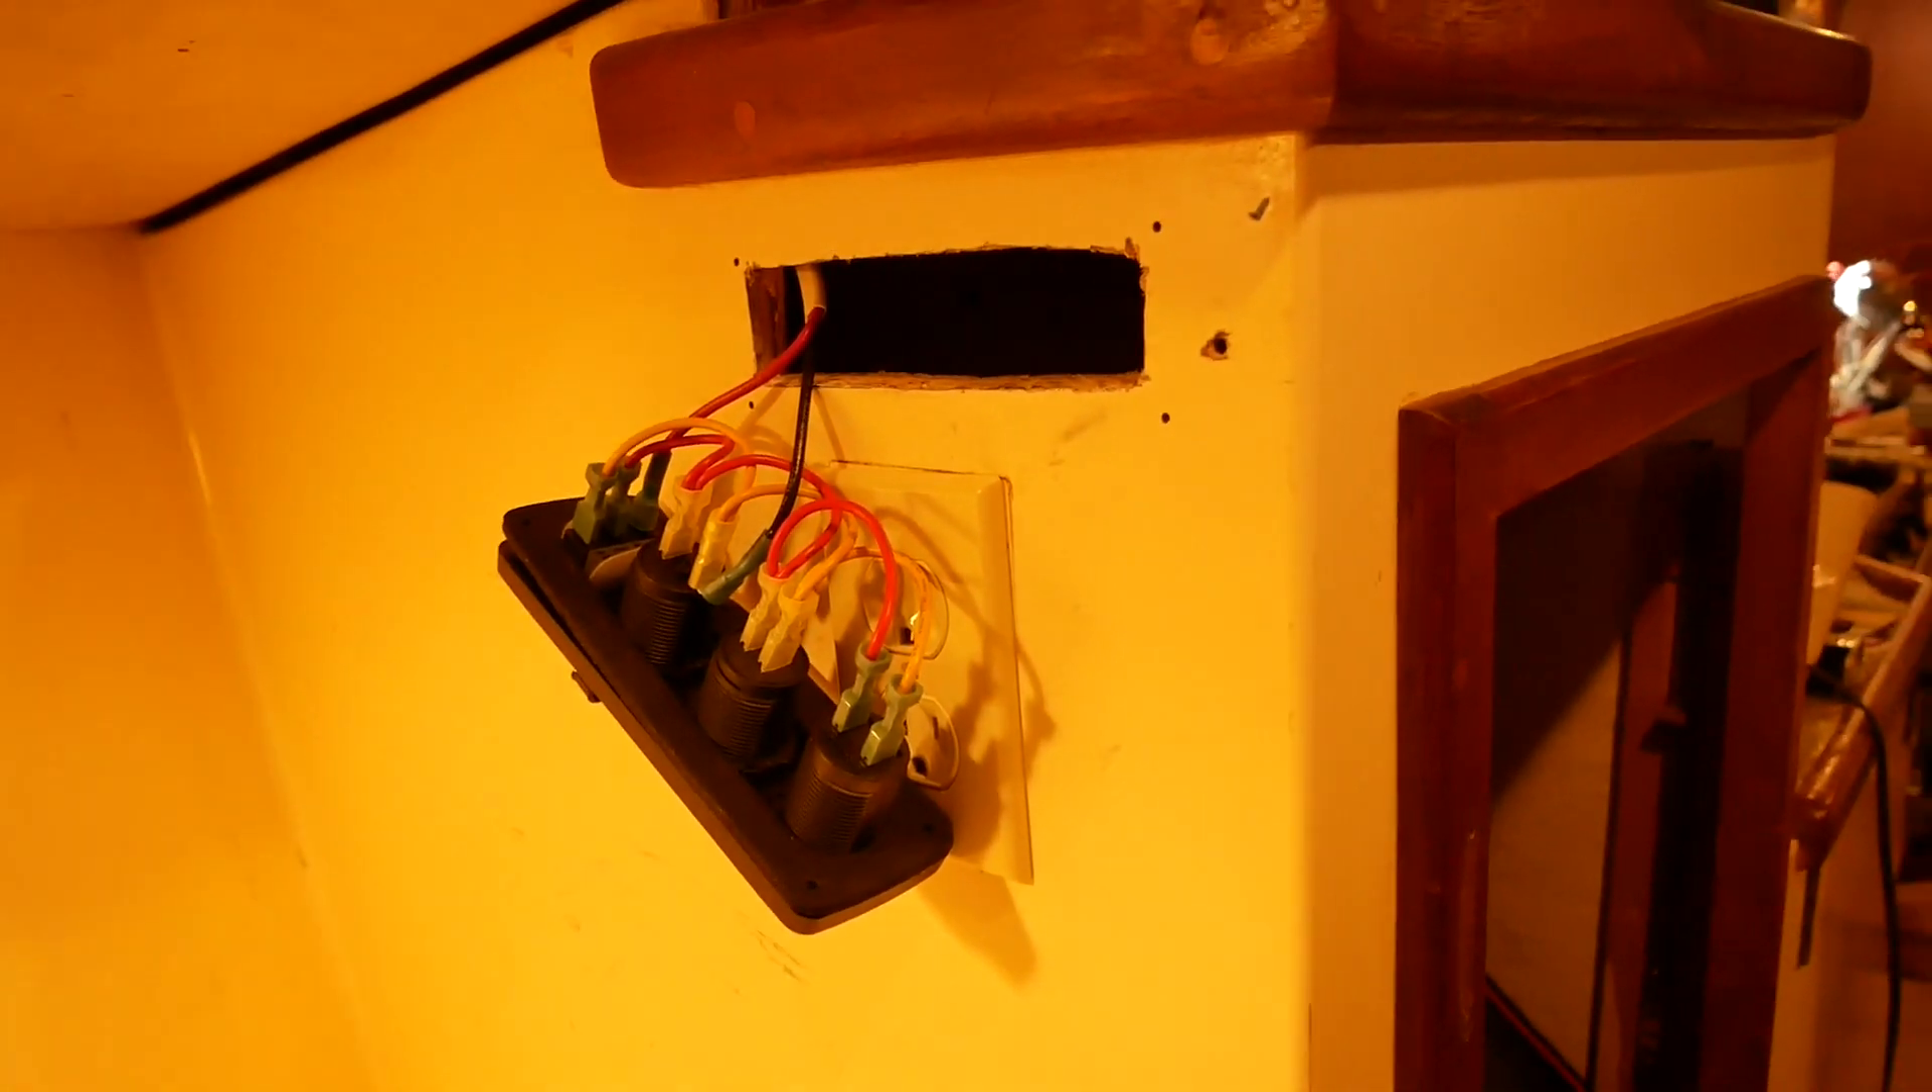All right, got plus and minus wires hooked up to this panel.